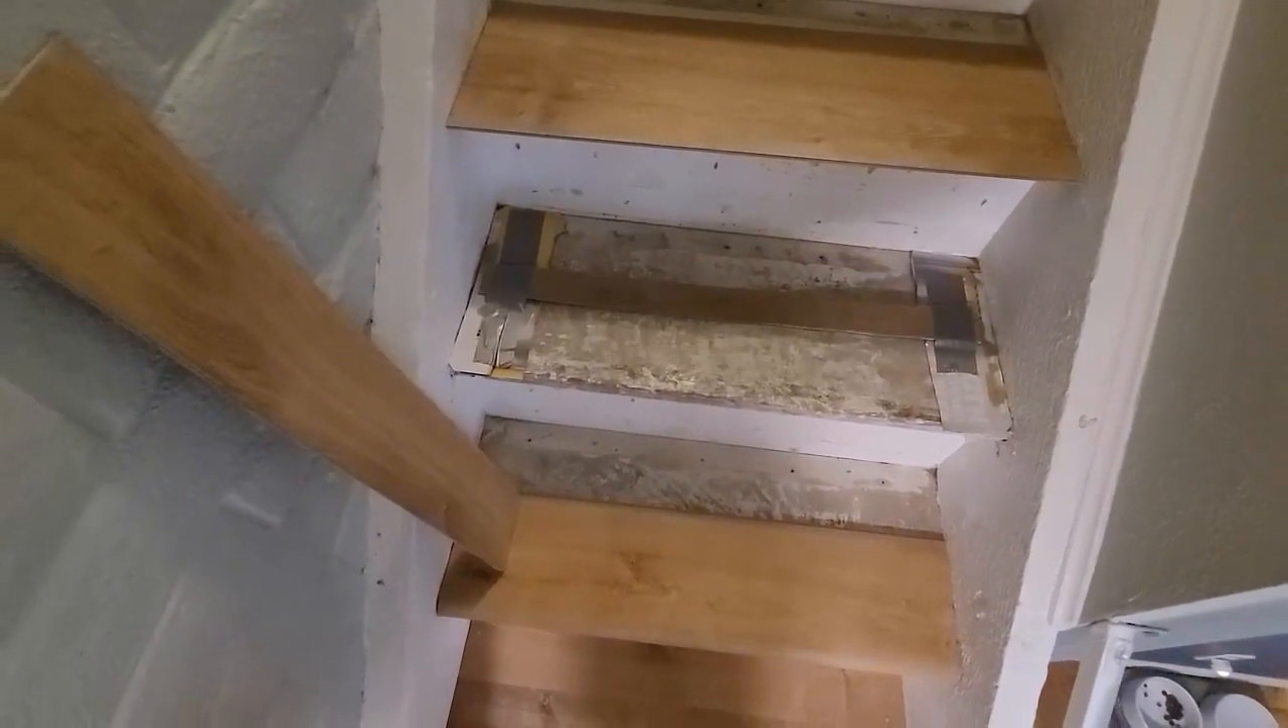I haven't installed any of the the risers yet.